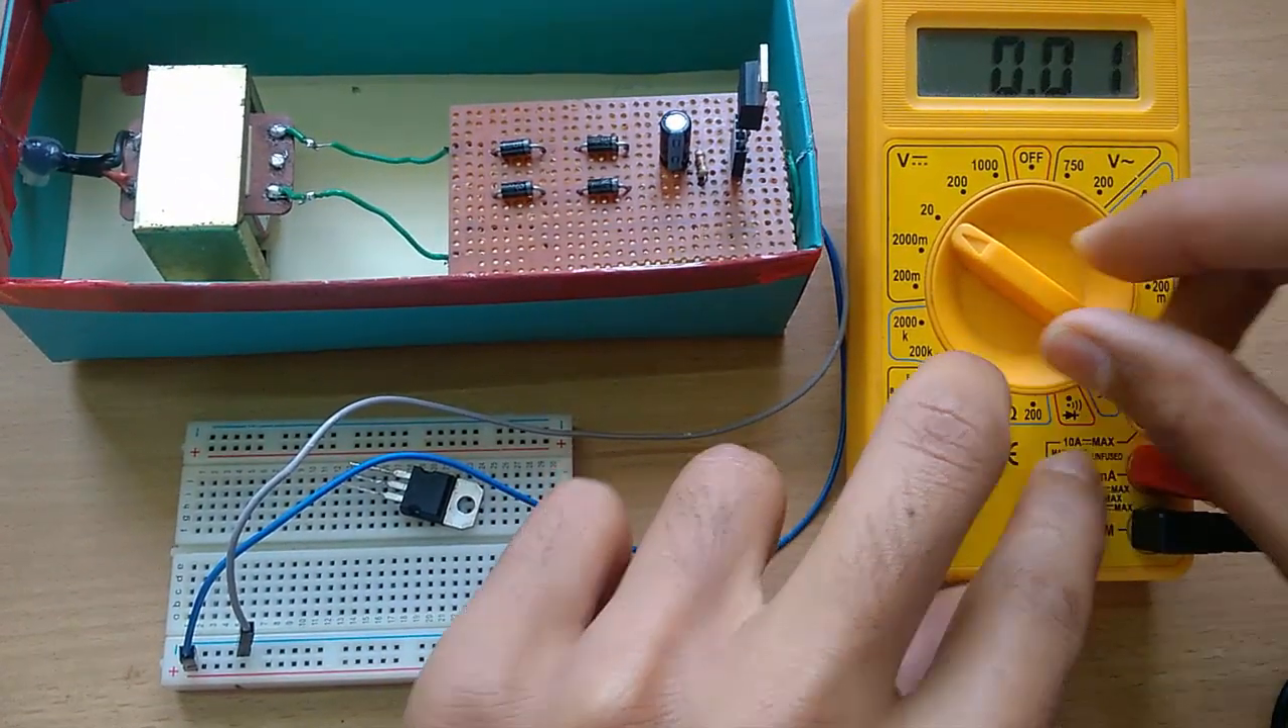So finally we place the circuitry inside the box easily and now we go for the output.